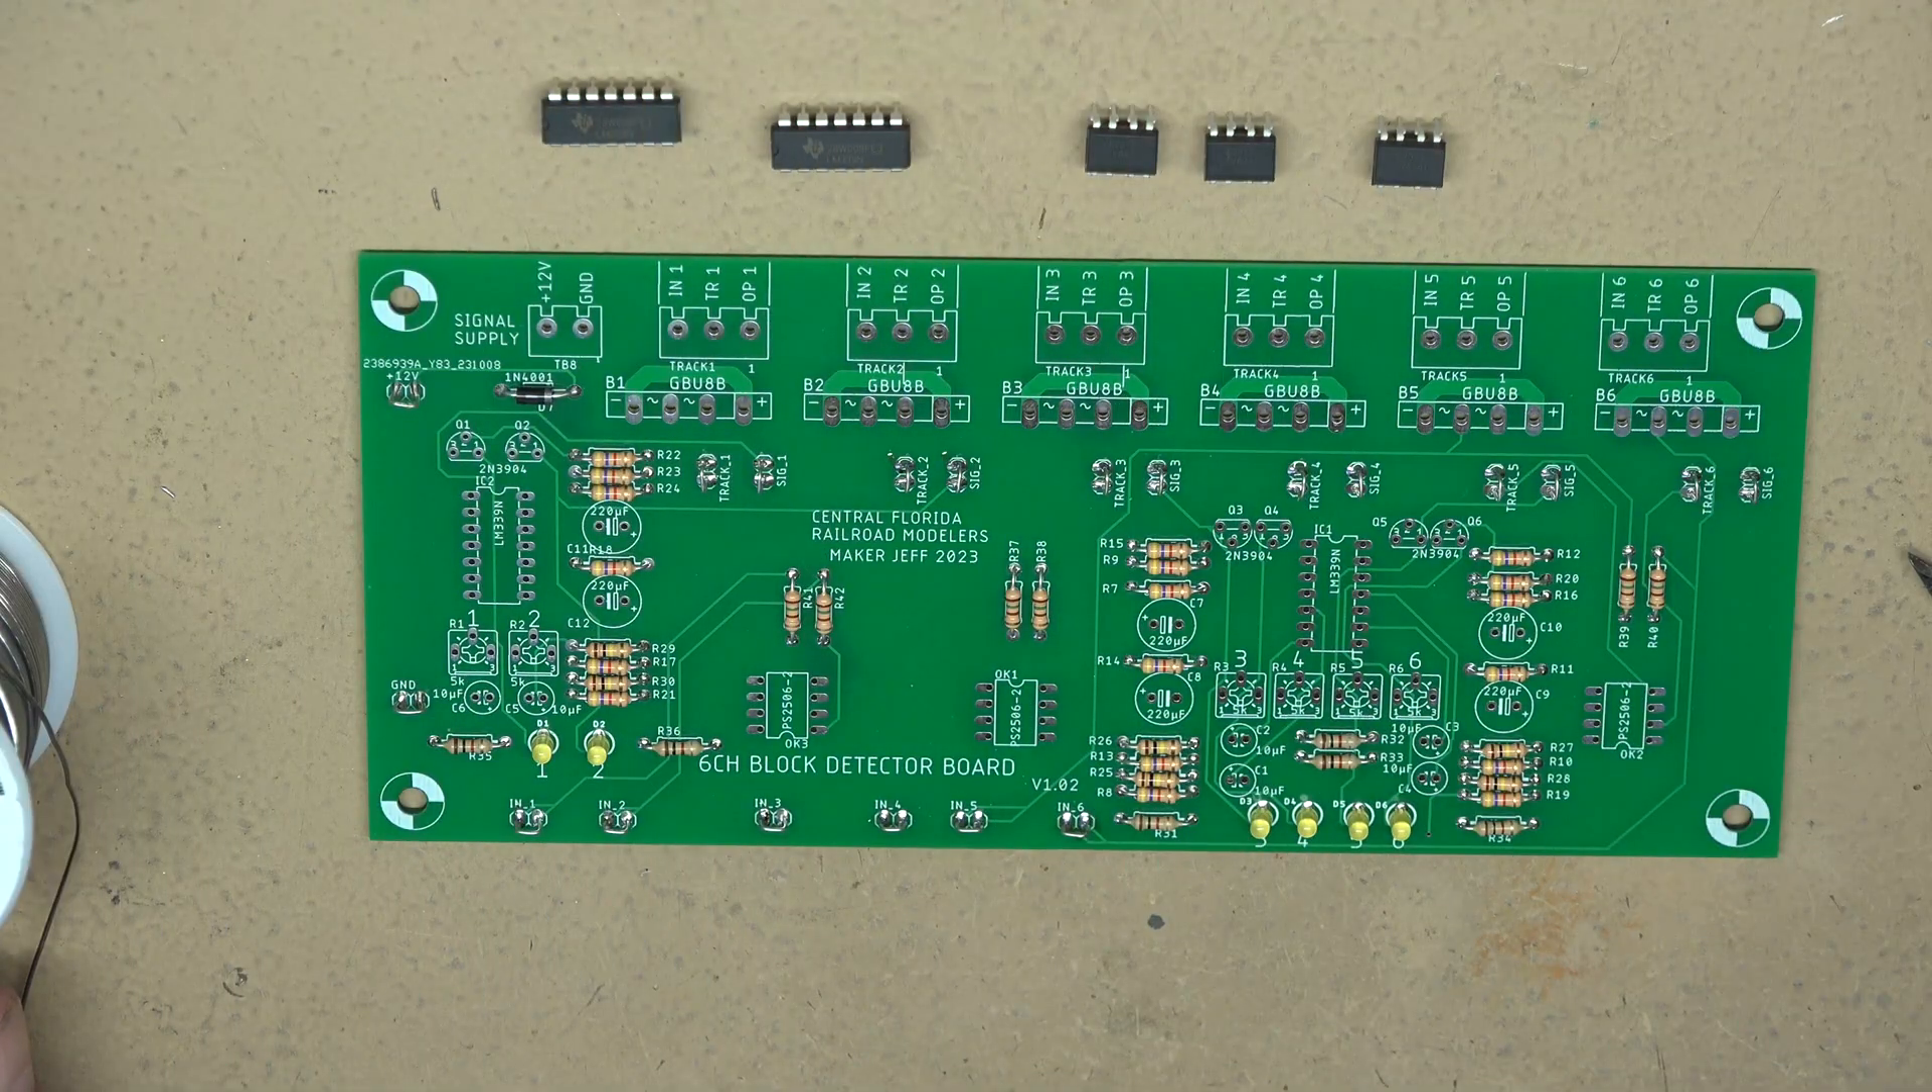We now have all the resistors in, all the LEDs in, and all the test points.